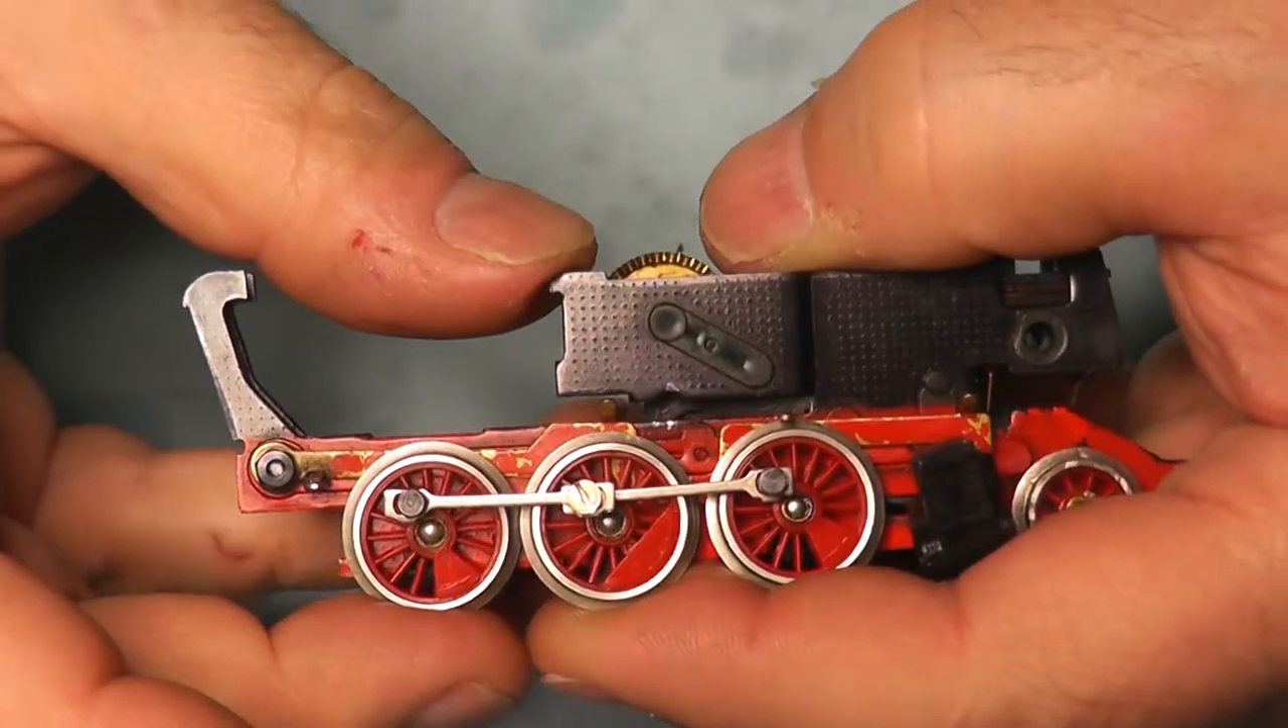Also alle Achsen sind jetzt drin.